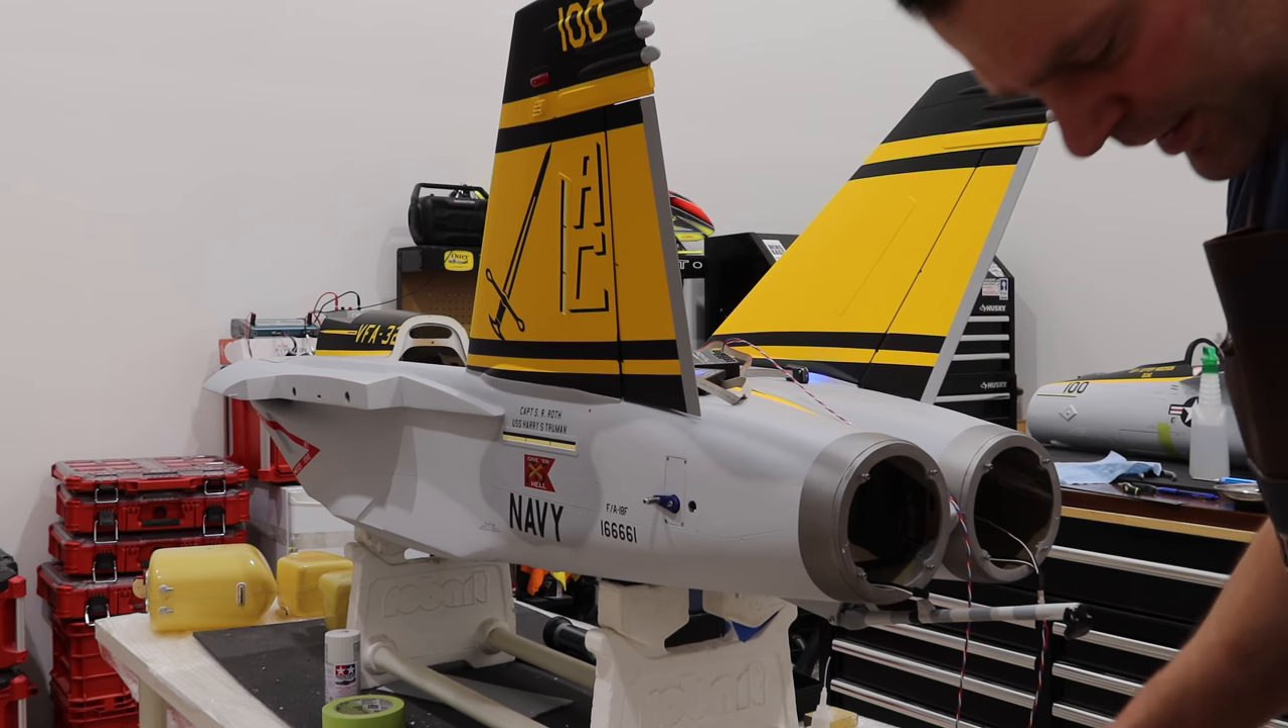So our uh rudders or vertical stabs because we like to keep the lingo you know legit are installed.